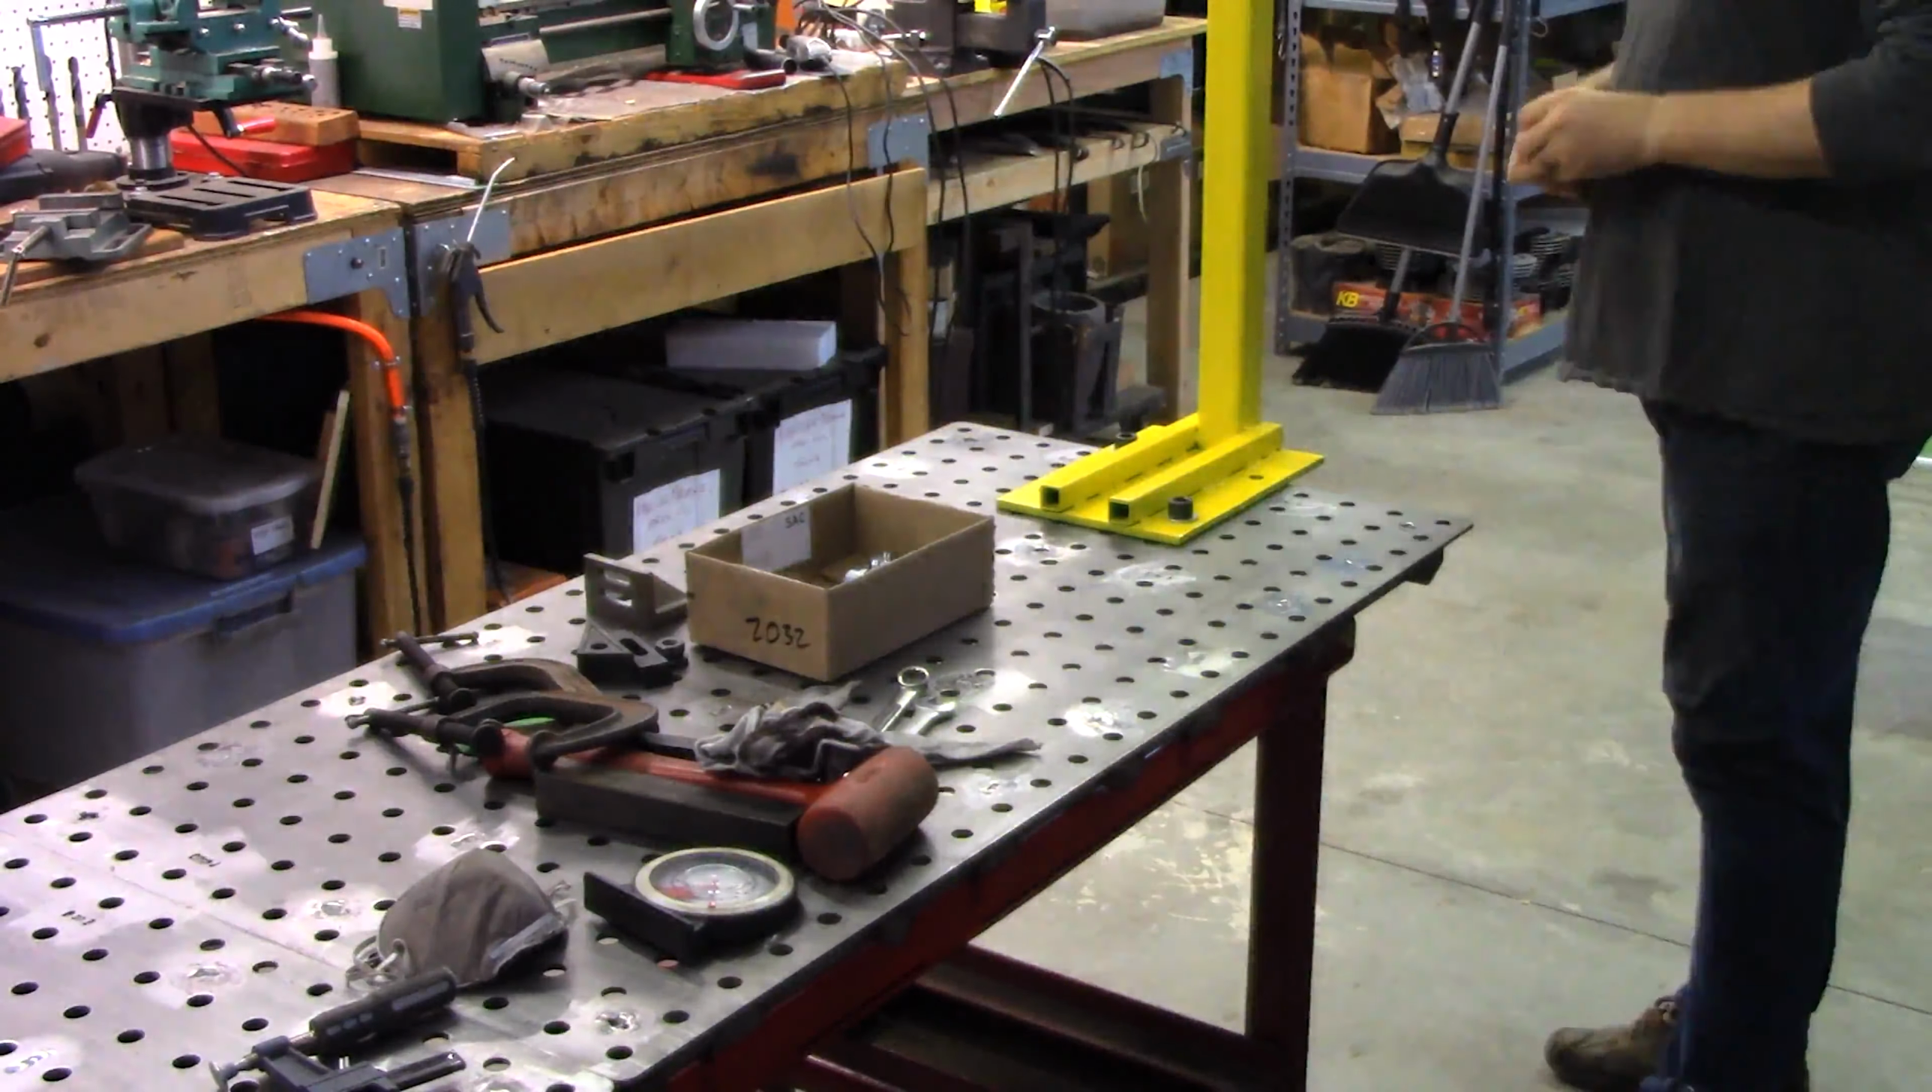I brought the completed fixture out and installed it on the table.